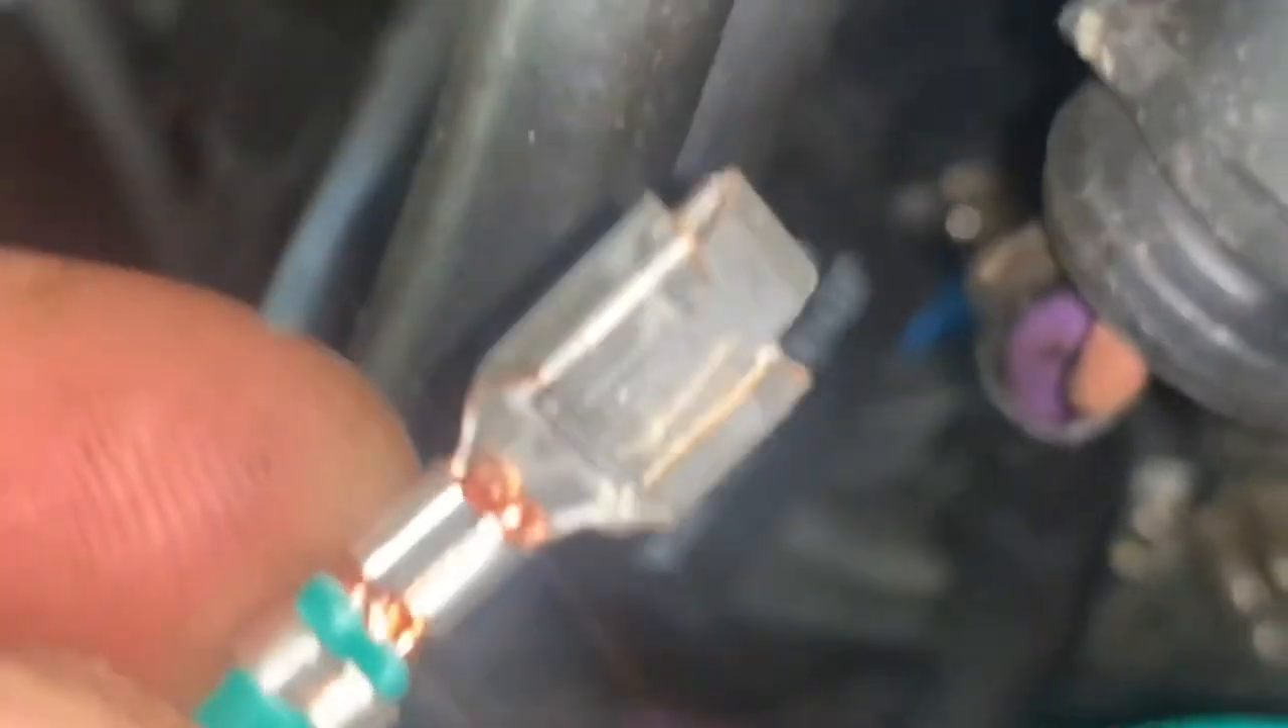All right so i've got the new connector onto here.